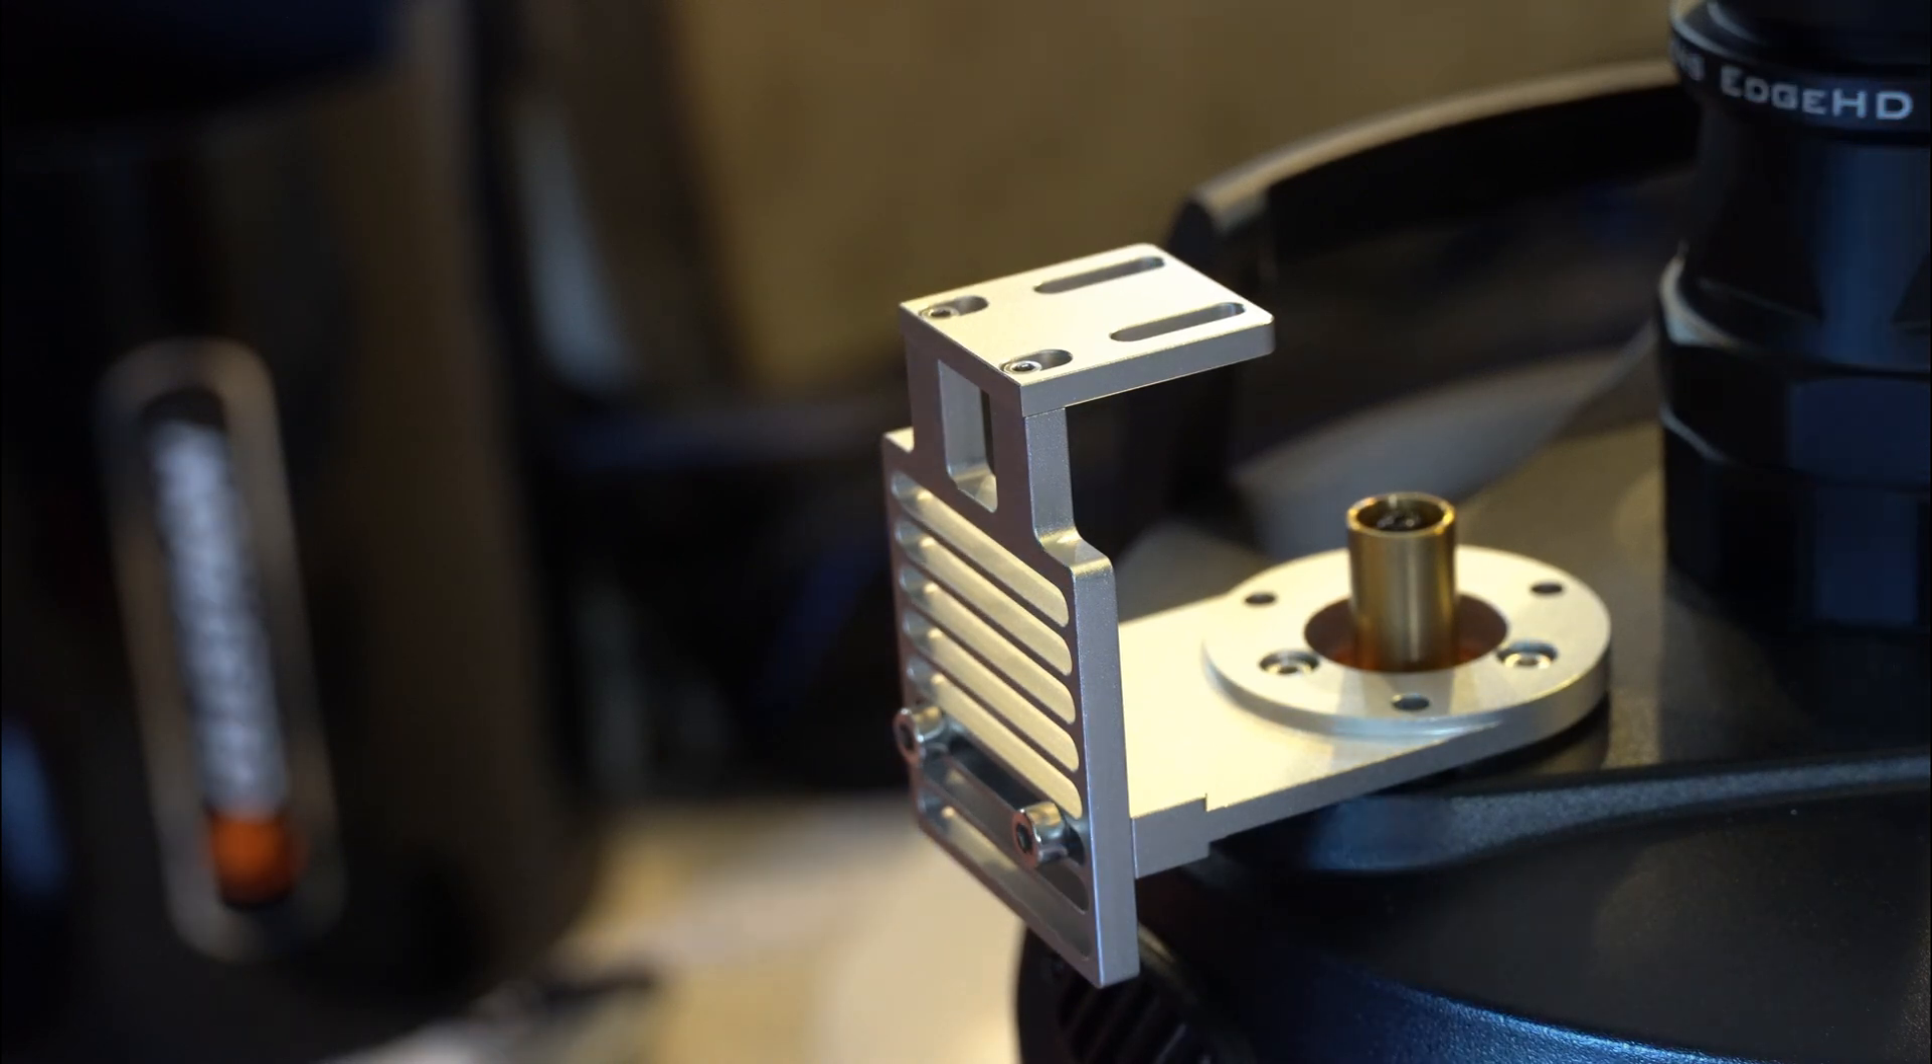All right now our bracket is on we're ready to install everything else.